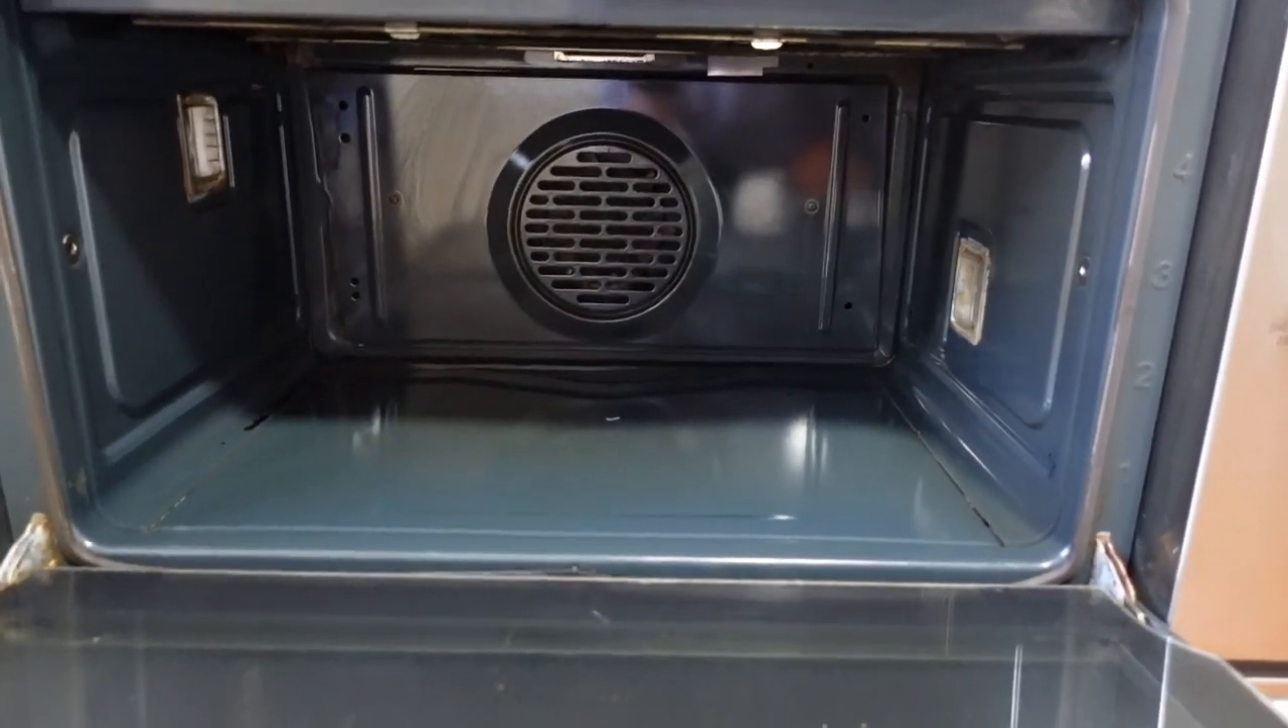If you can see in the oven i've still got to put all the racks in.